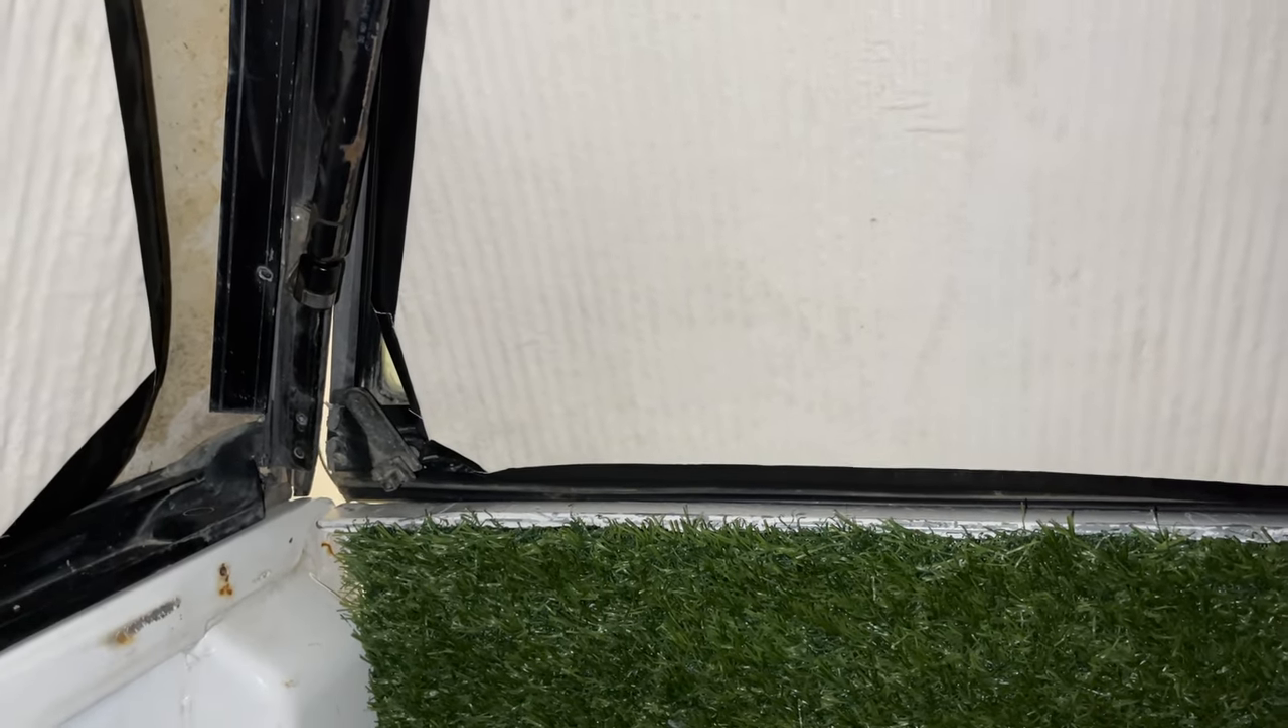This corner here though there's quite a bit of gap so I'm gonna have to seal that somehow.